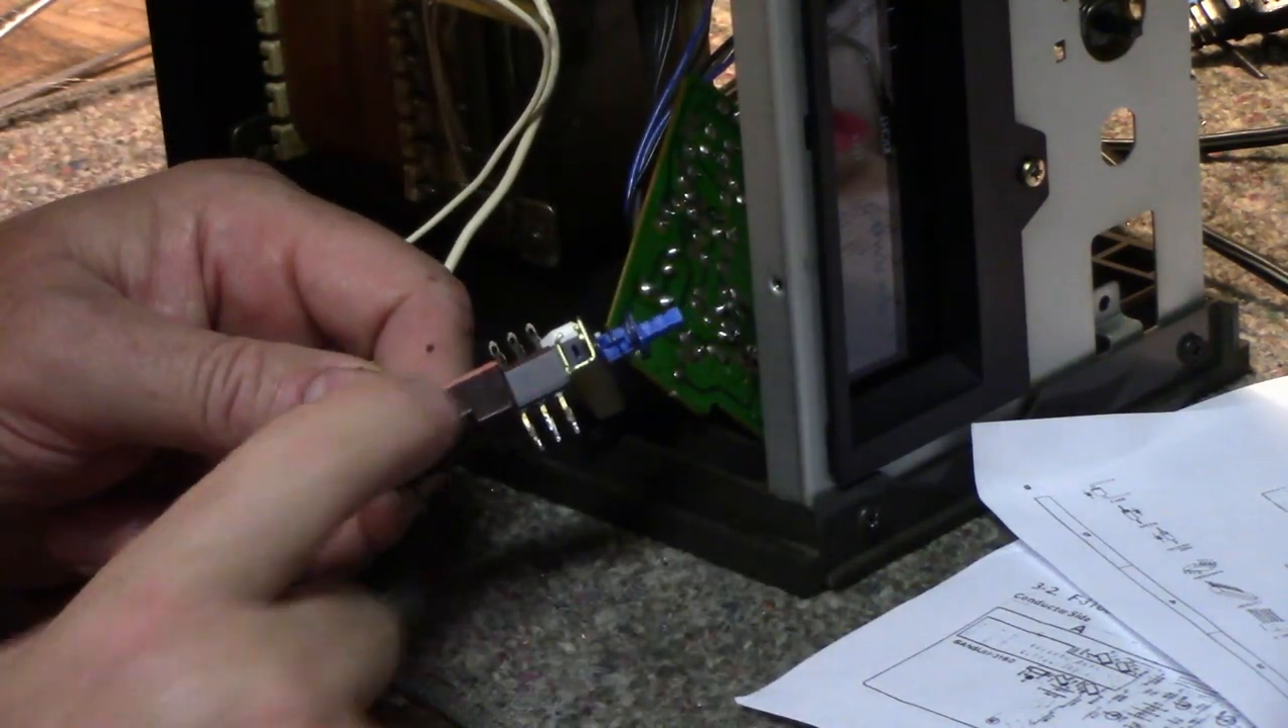Okay so the units unplugged got the switch removed and you can see it's a two part switch.